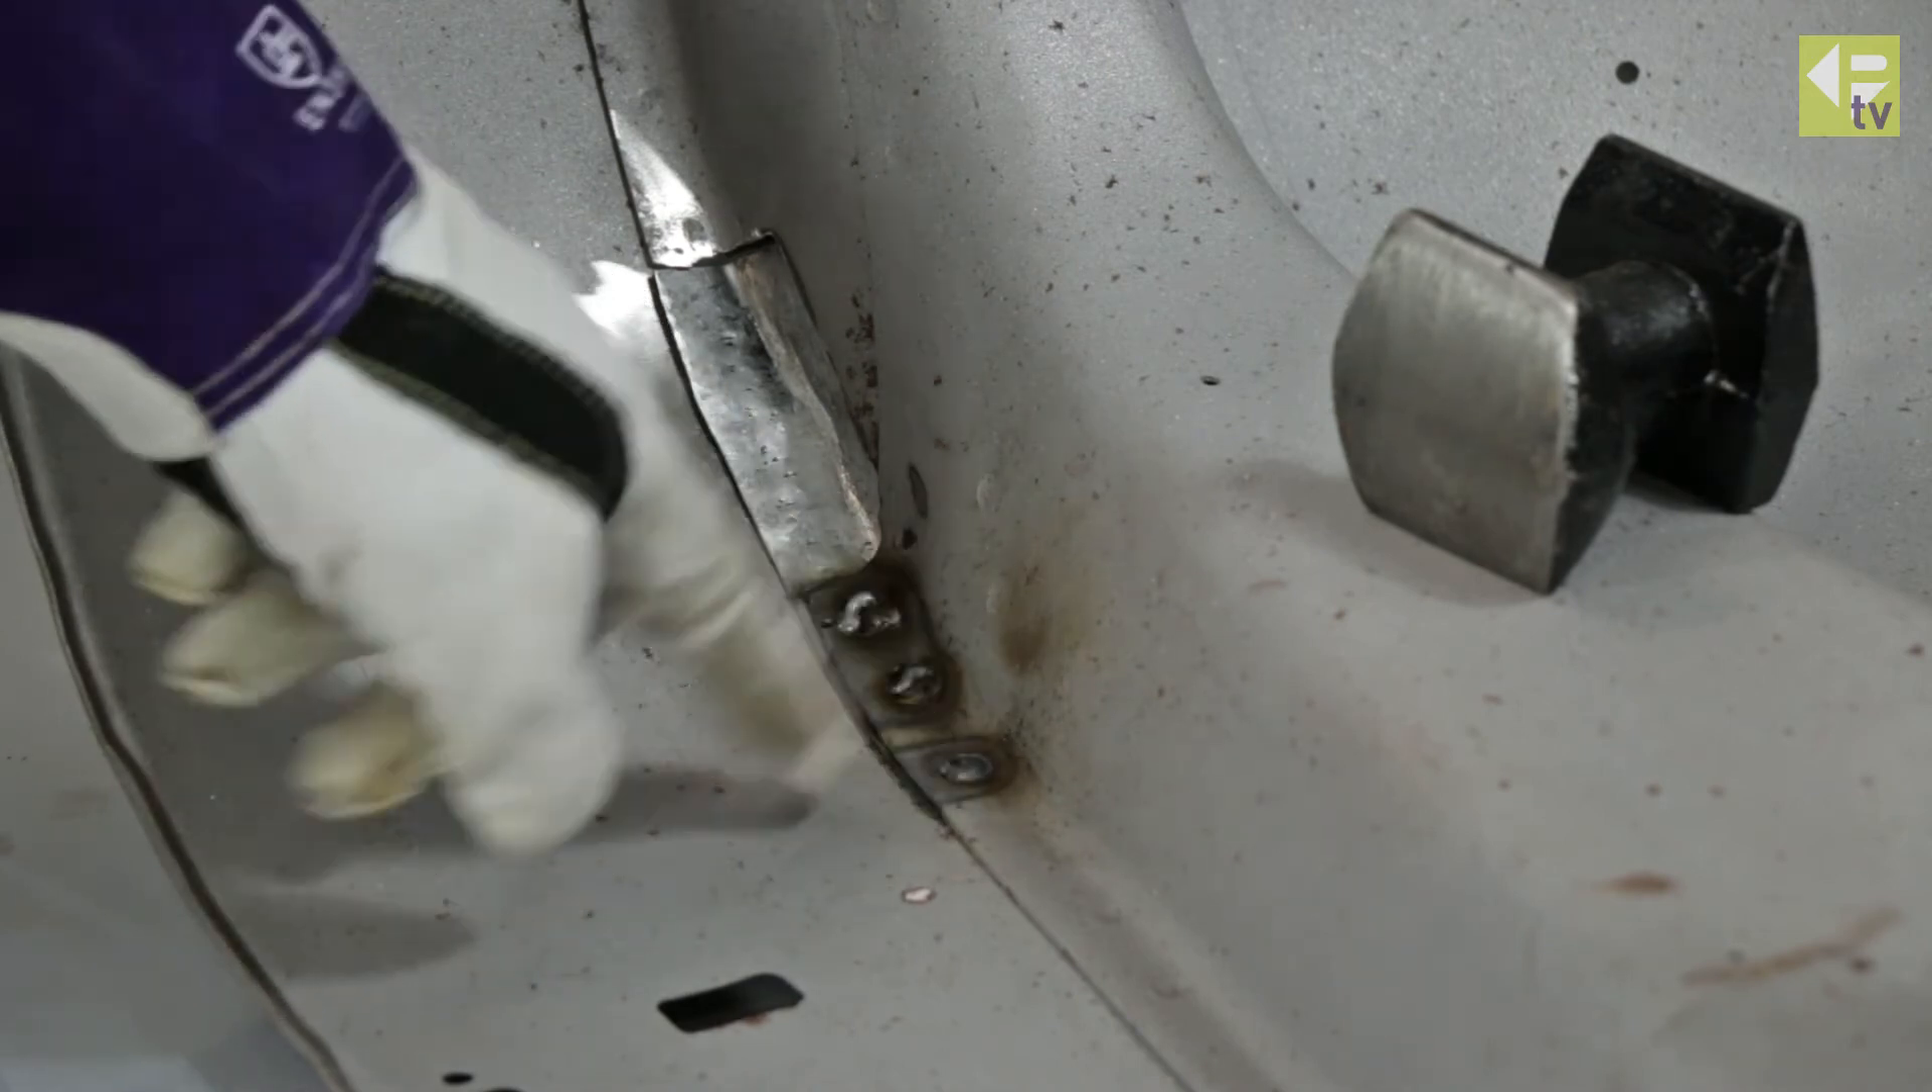We've completed the three spot welds there.